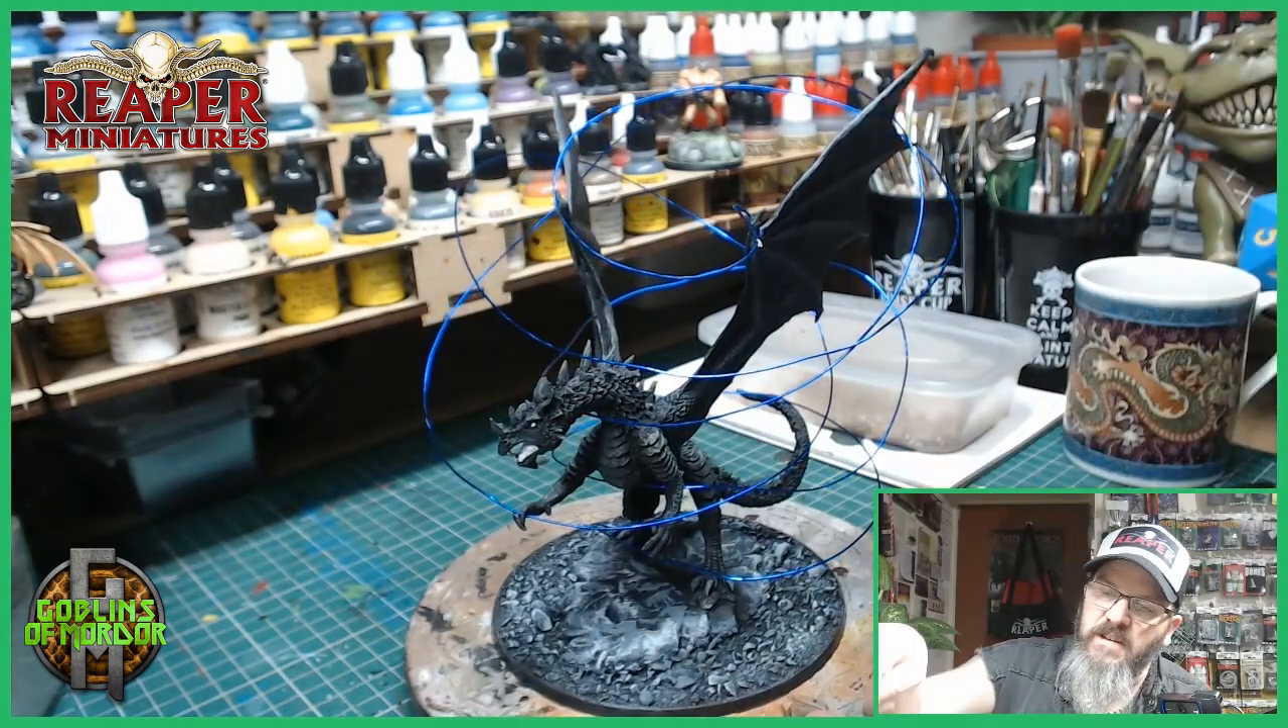Okay, I've pinned and stuck all my wire around the dragon.